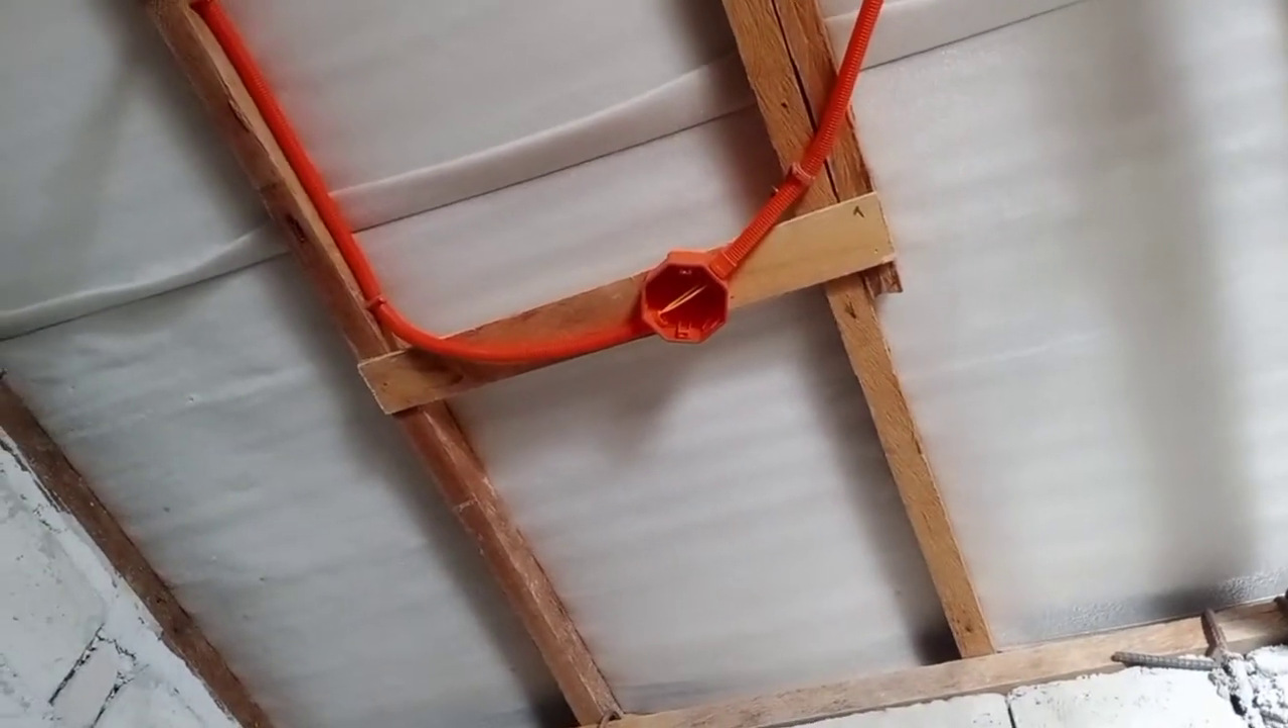Mga idol, nalagay na natin yung box, yung box dito sa may CR.